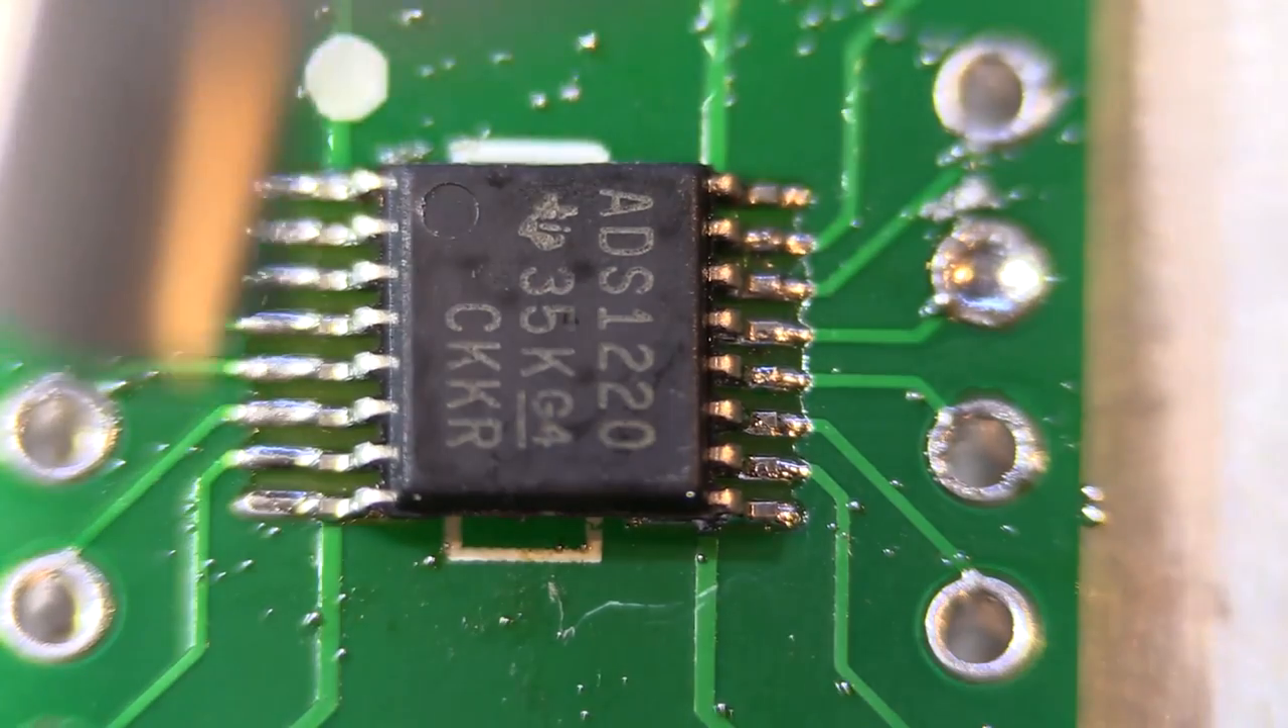All the pads look nicely lined up now.